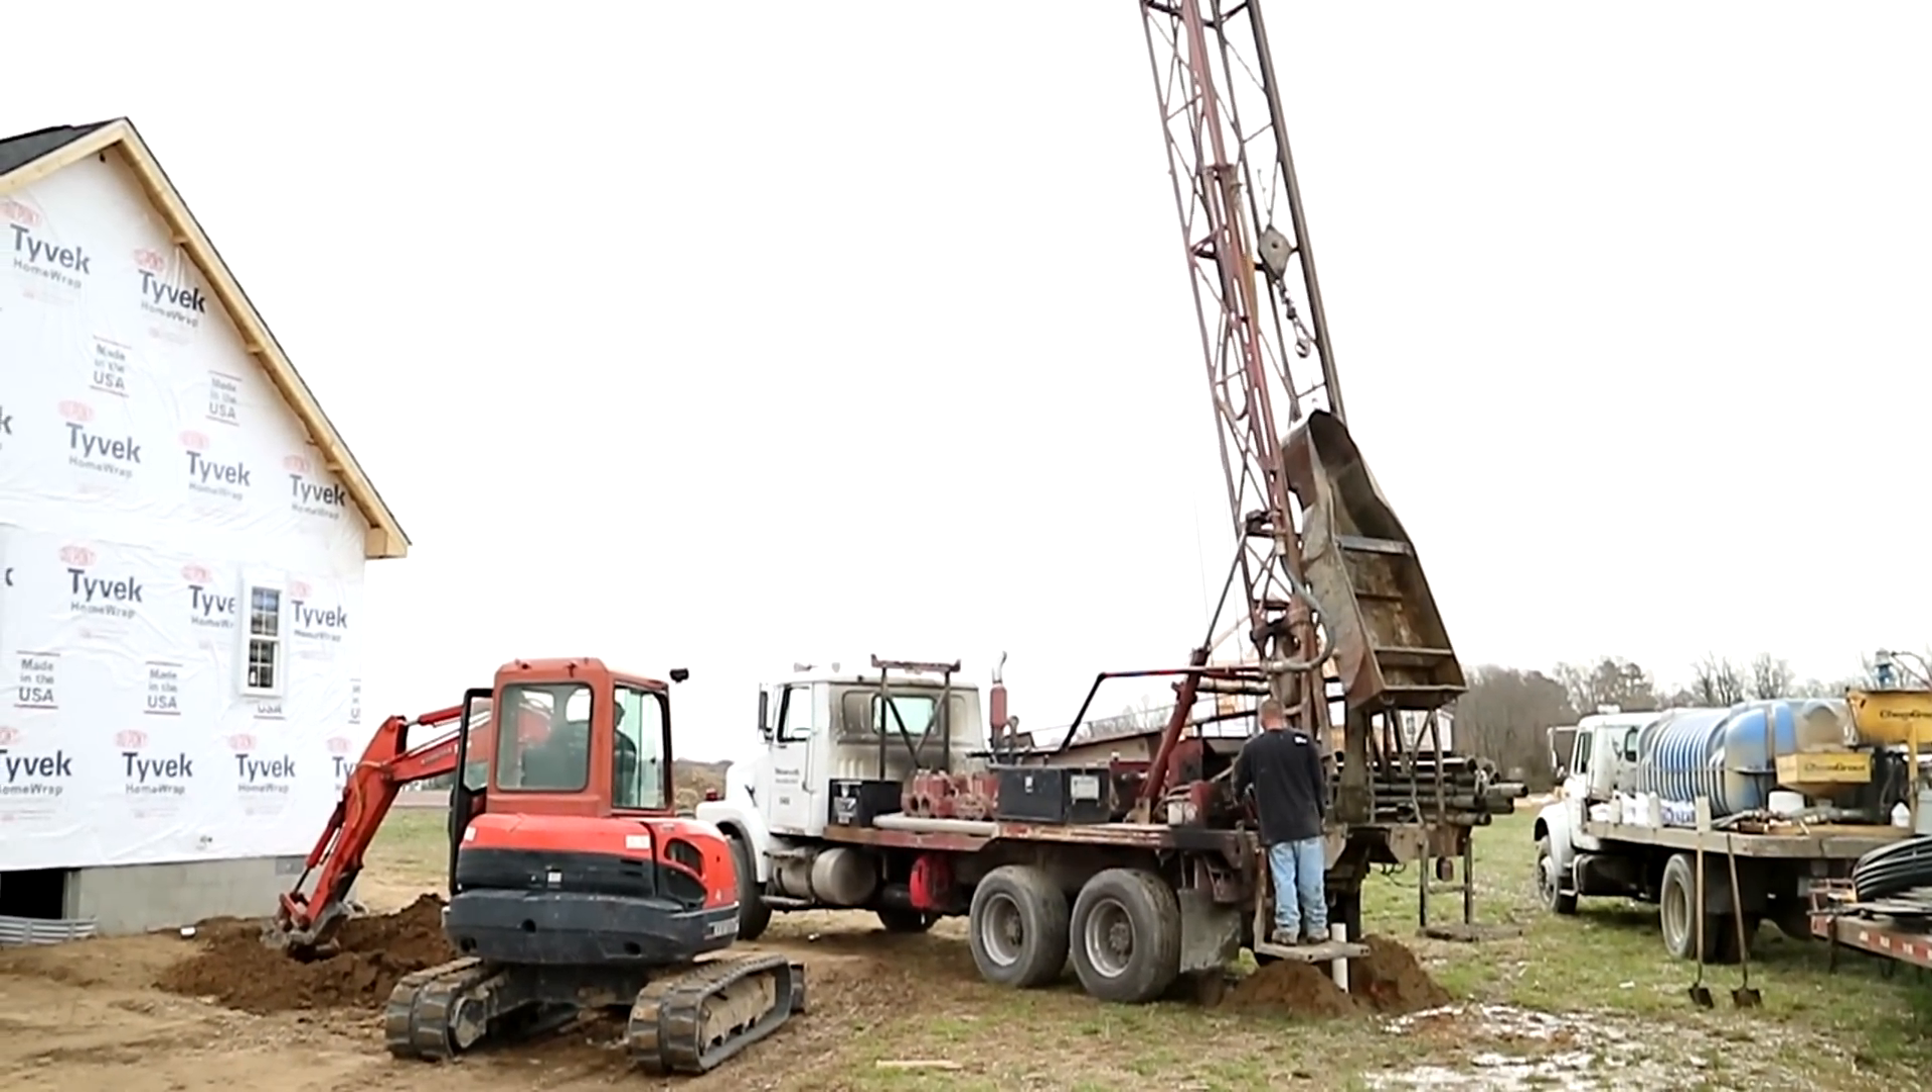We'll go ahead and put this pan on top of the rig. As you can see, the pan's been pulled up on top of the rig.